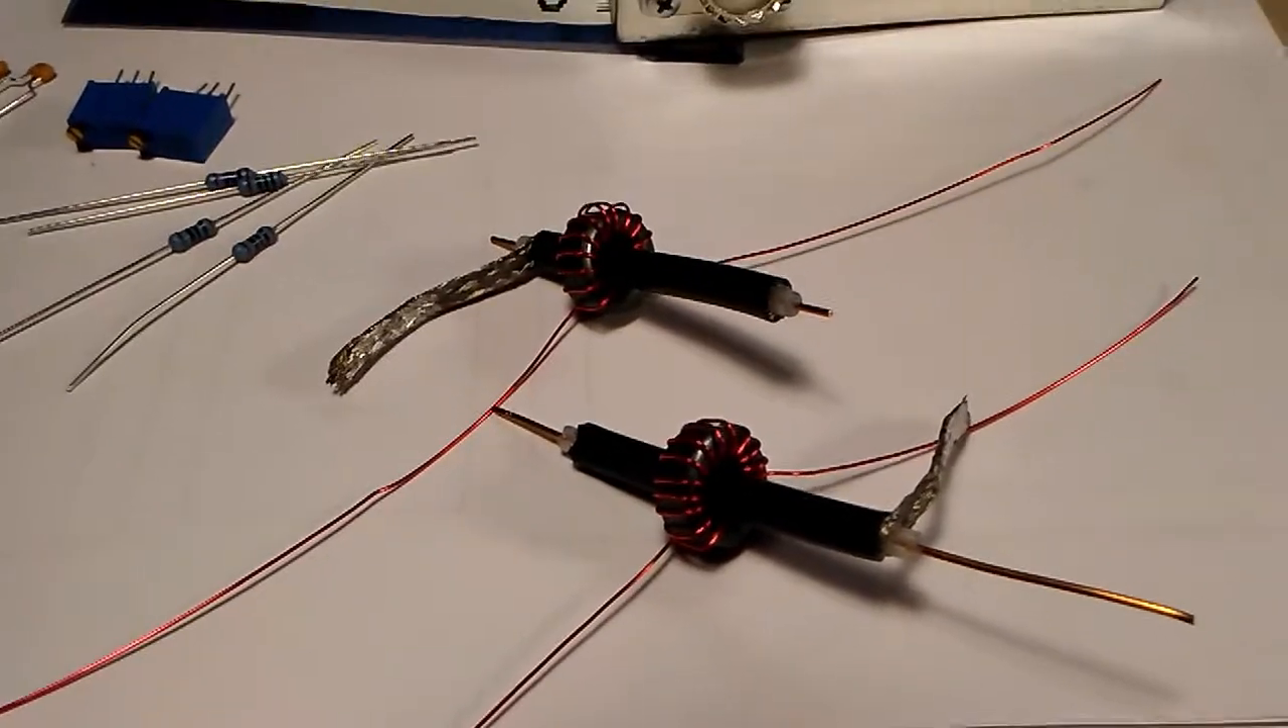Okay, I've got the two transformers wound and the coax cables made up for each side of the bridge.